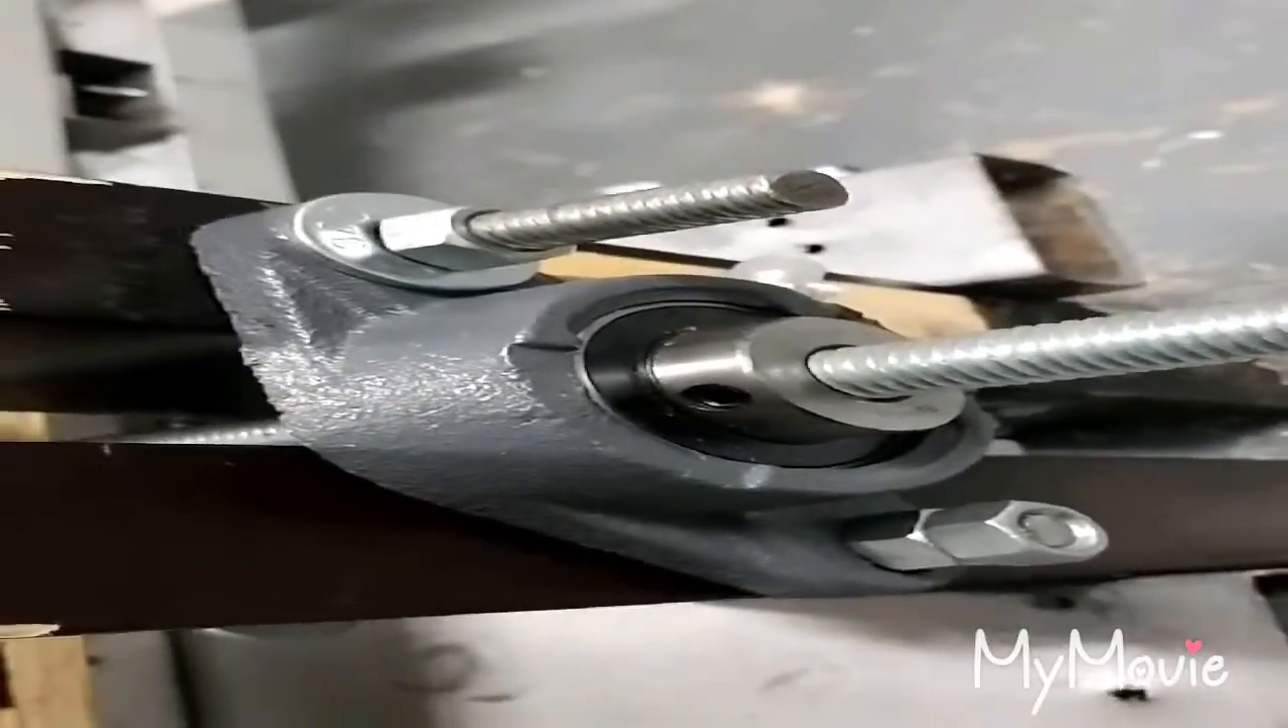I finally have the steel rod connected via the flange bearings in the pillow block bearing.